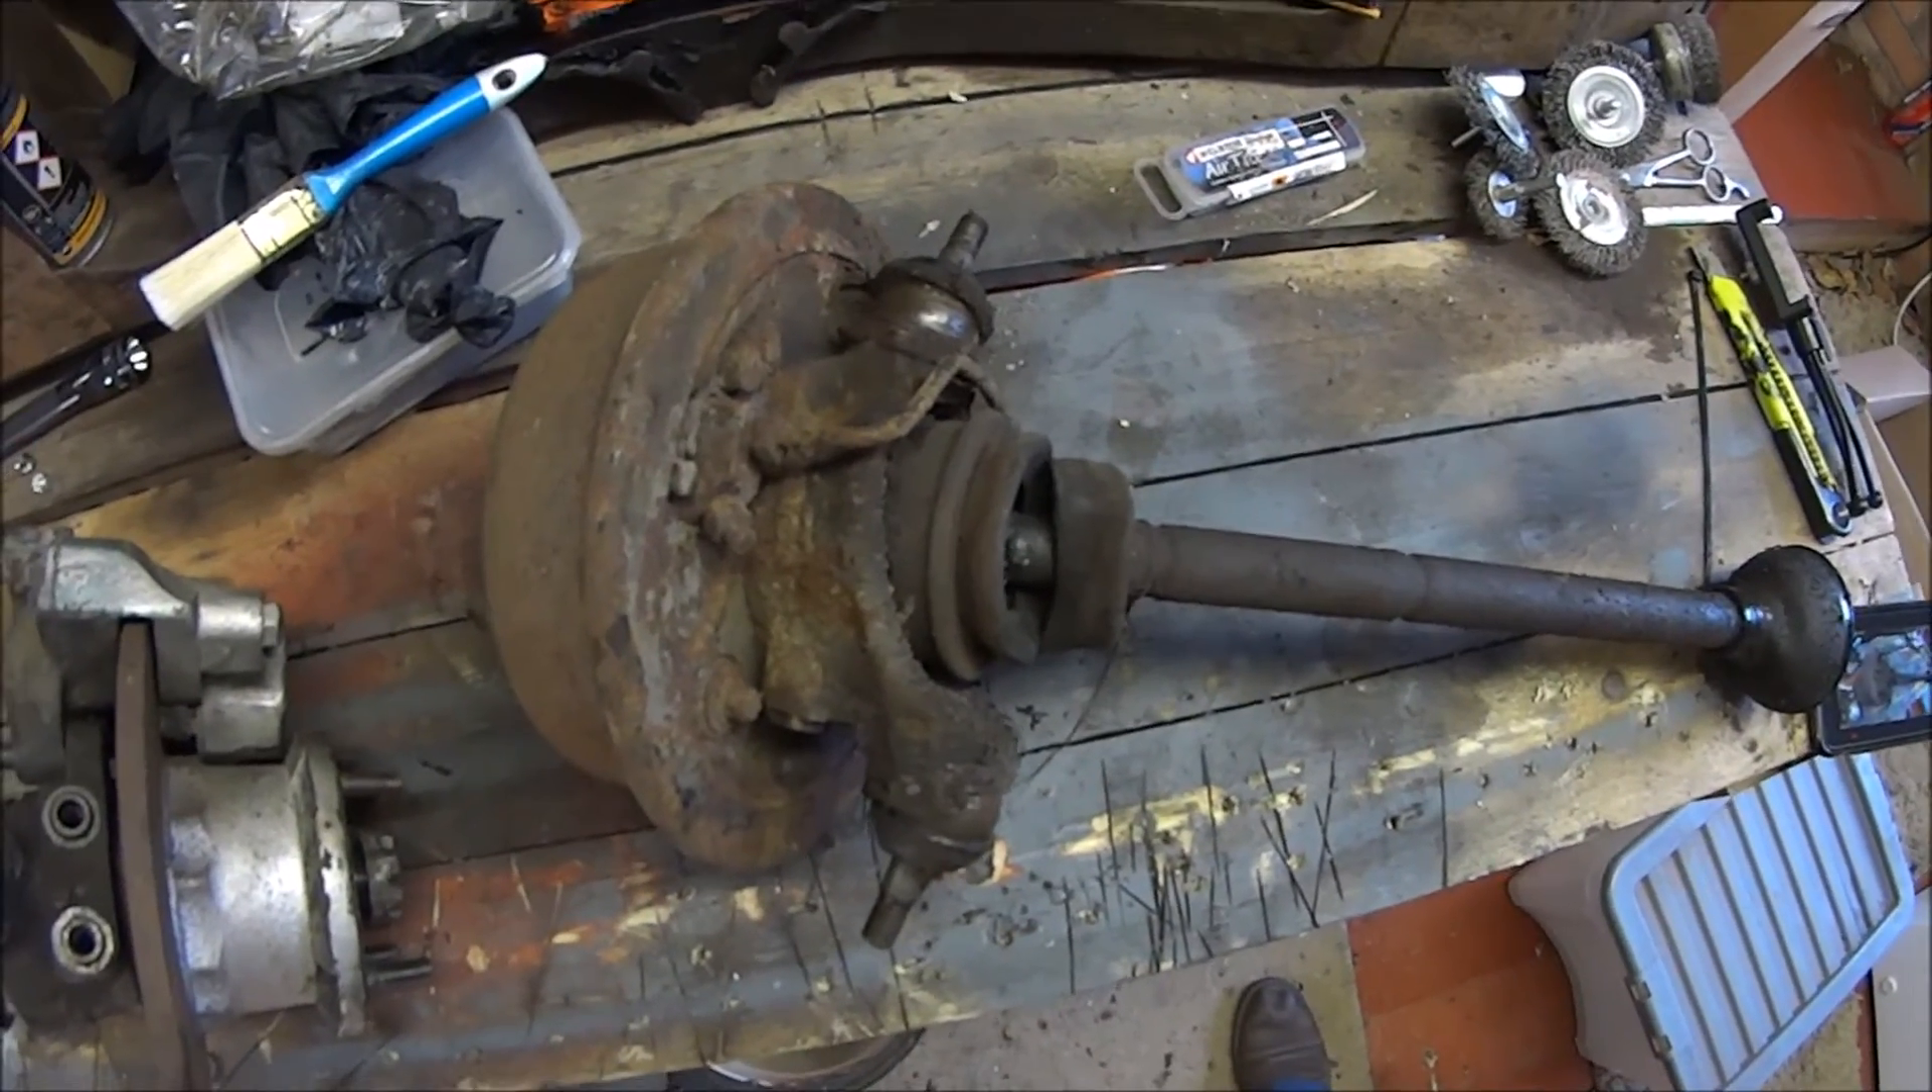So there's our drum hub off the car.